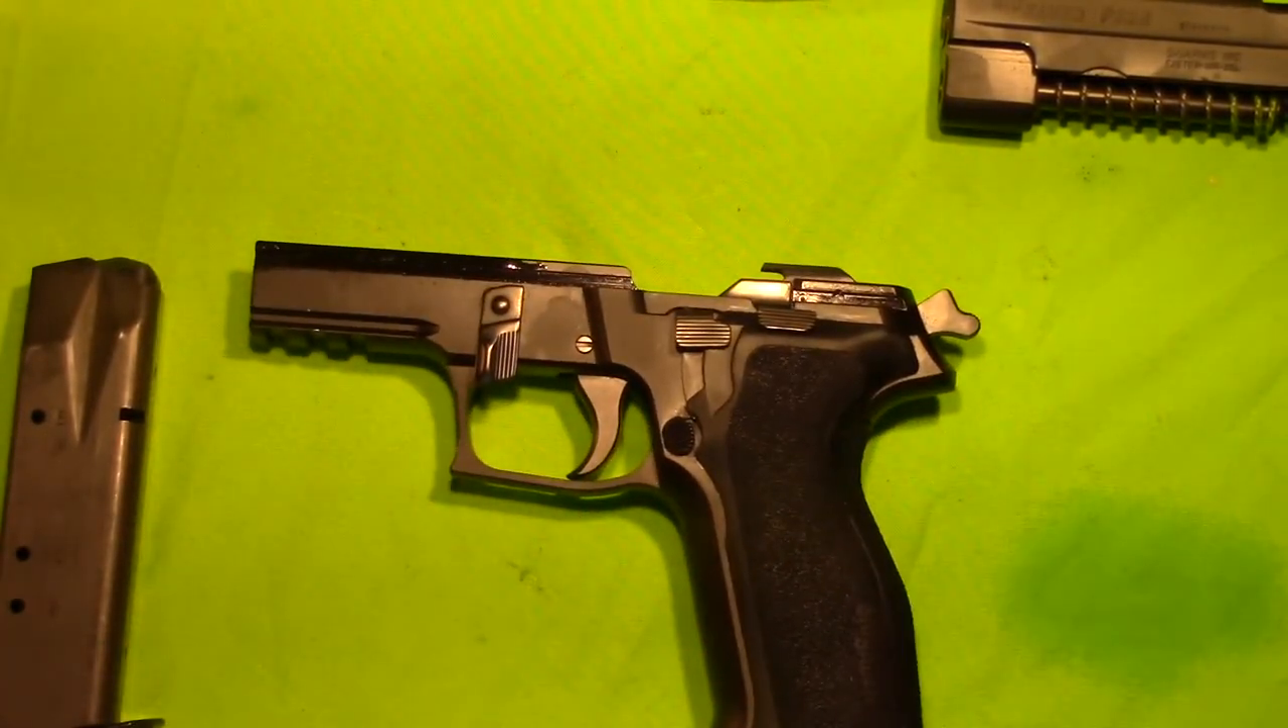So, we got the slide off.